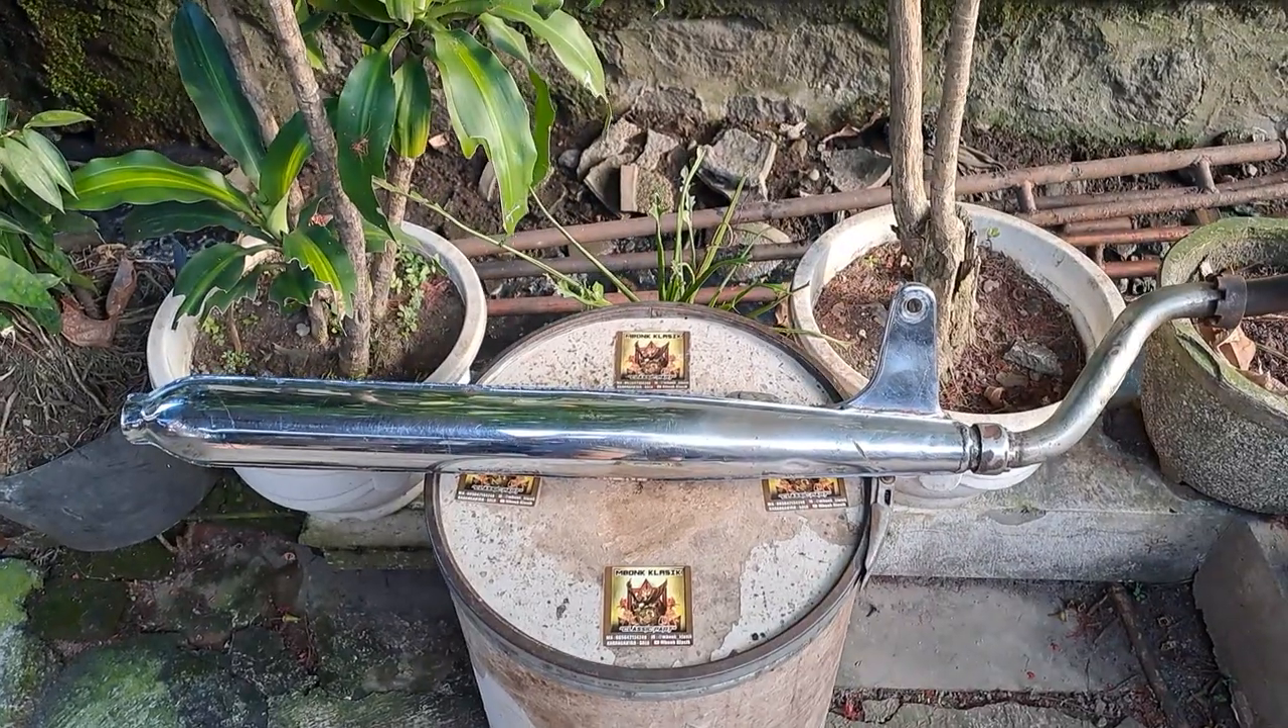Lehernya sudah saya pasangkan ya om ya.